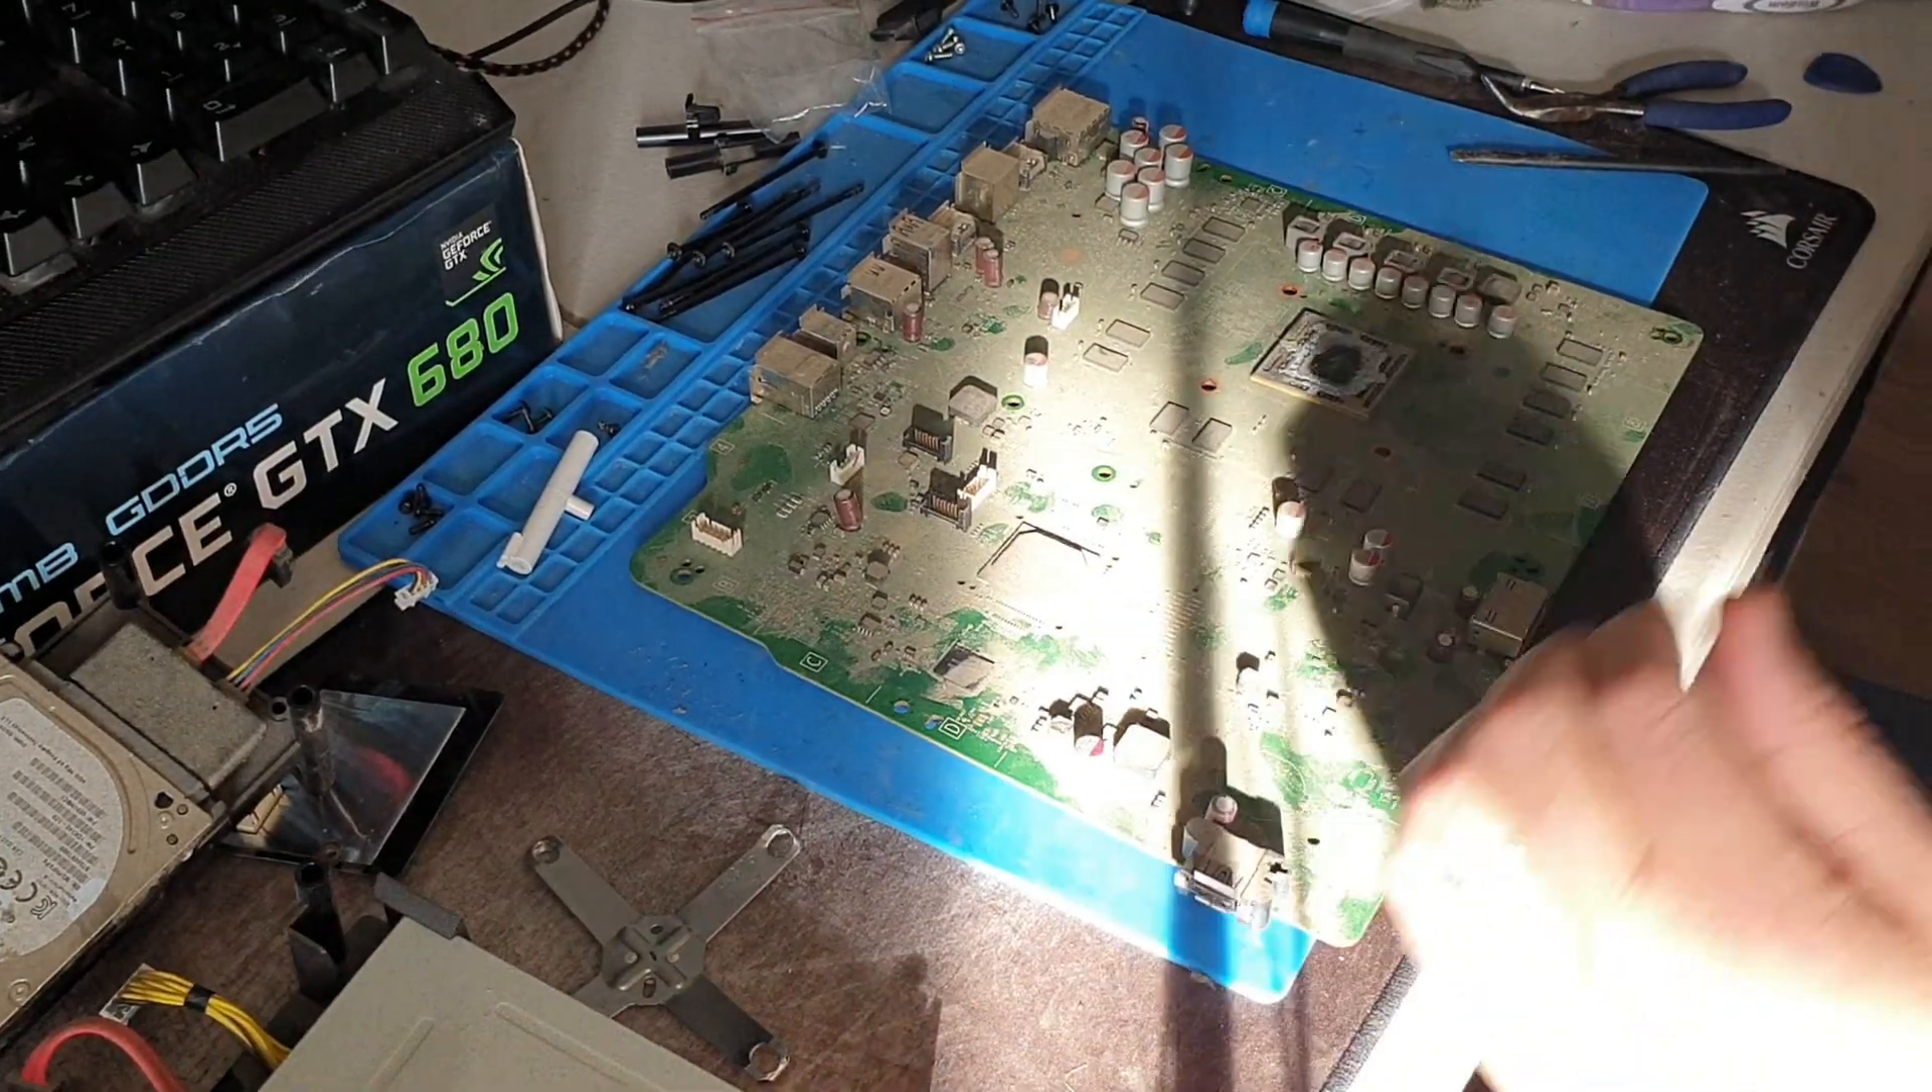Okay so we have the board out now.